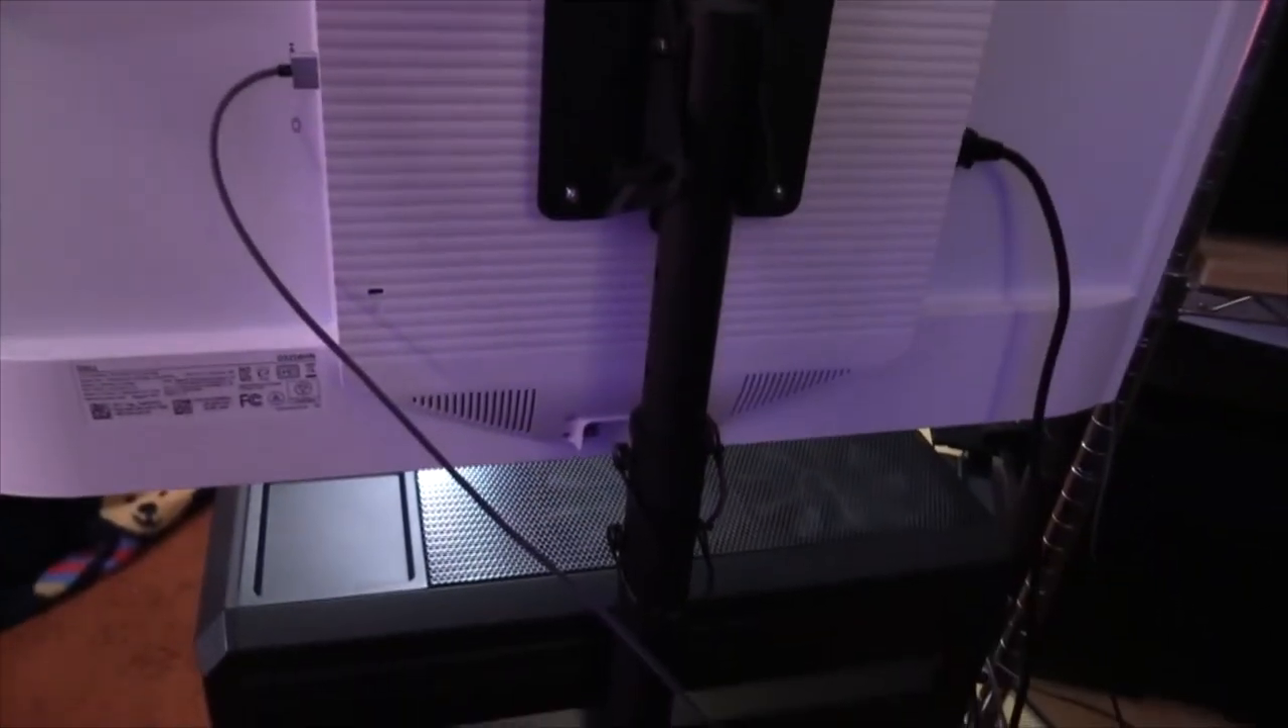We now have a monitor on a stand.